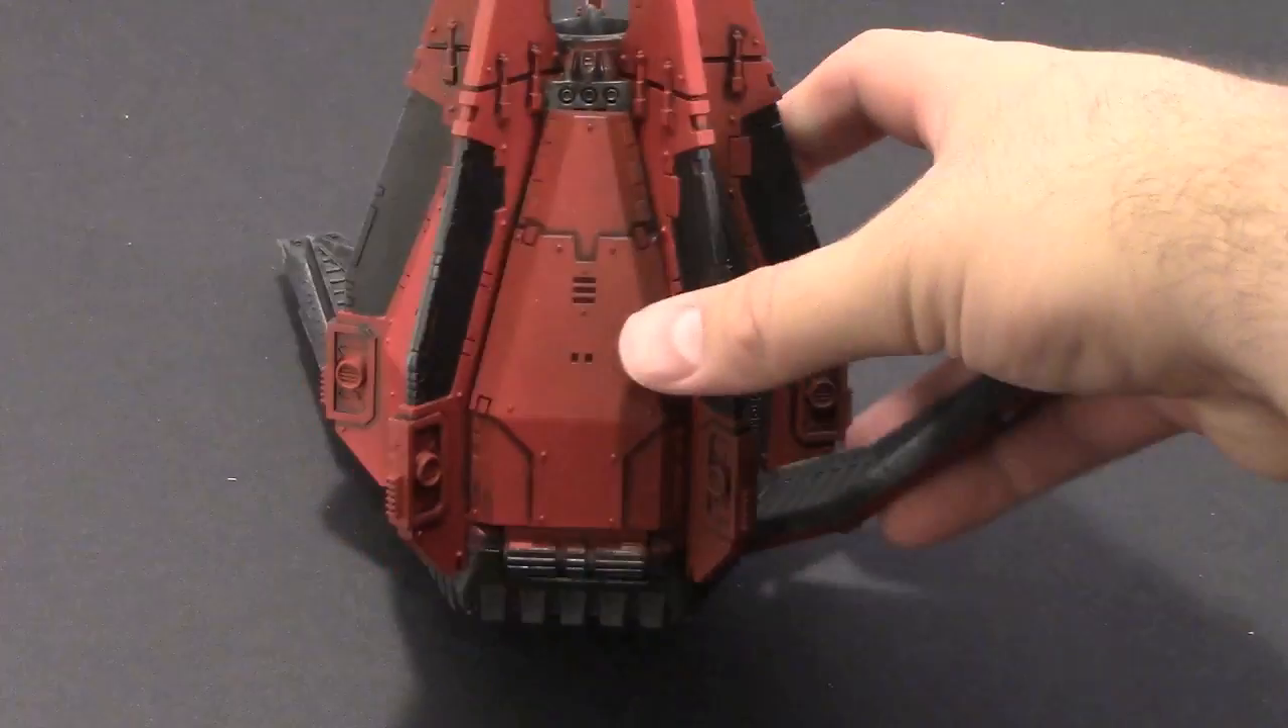There you have it folks. The assembled drop pod.